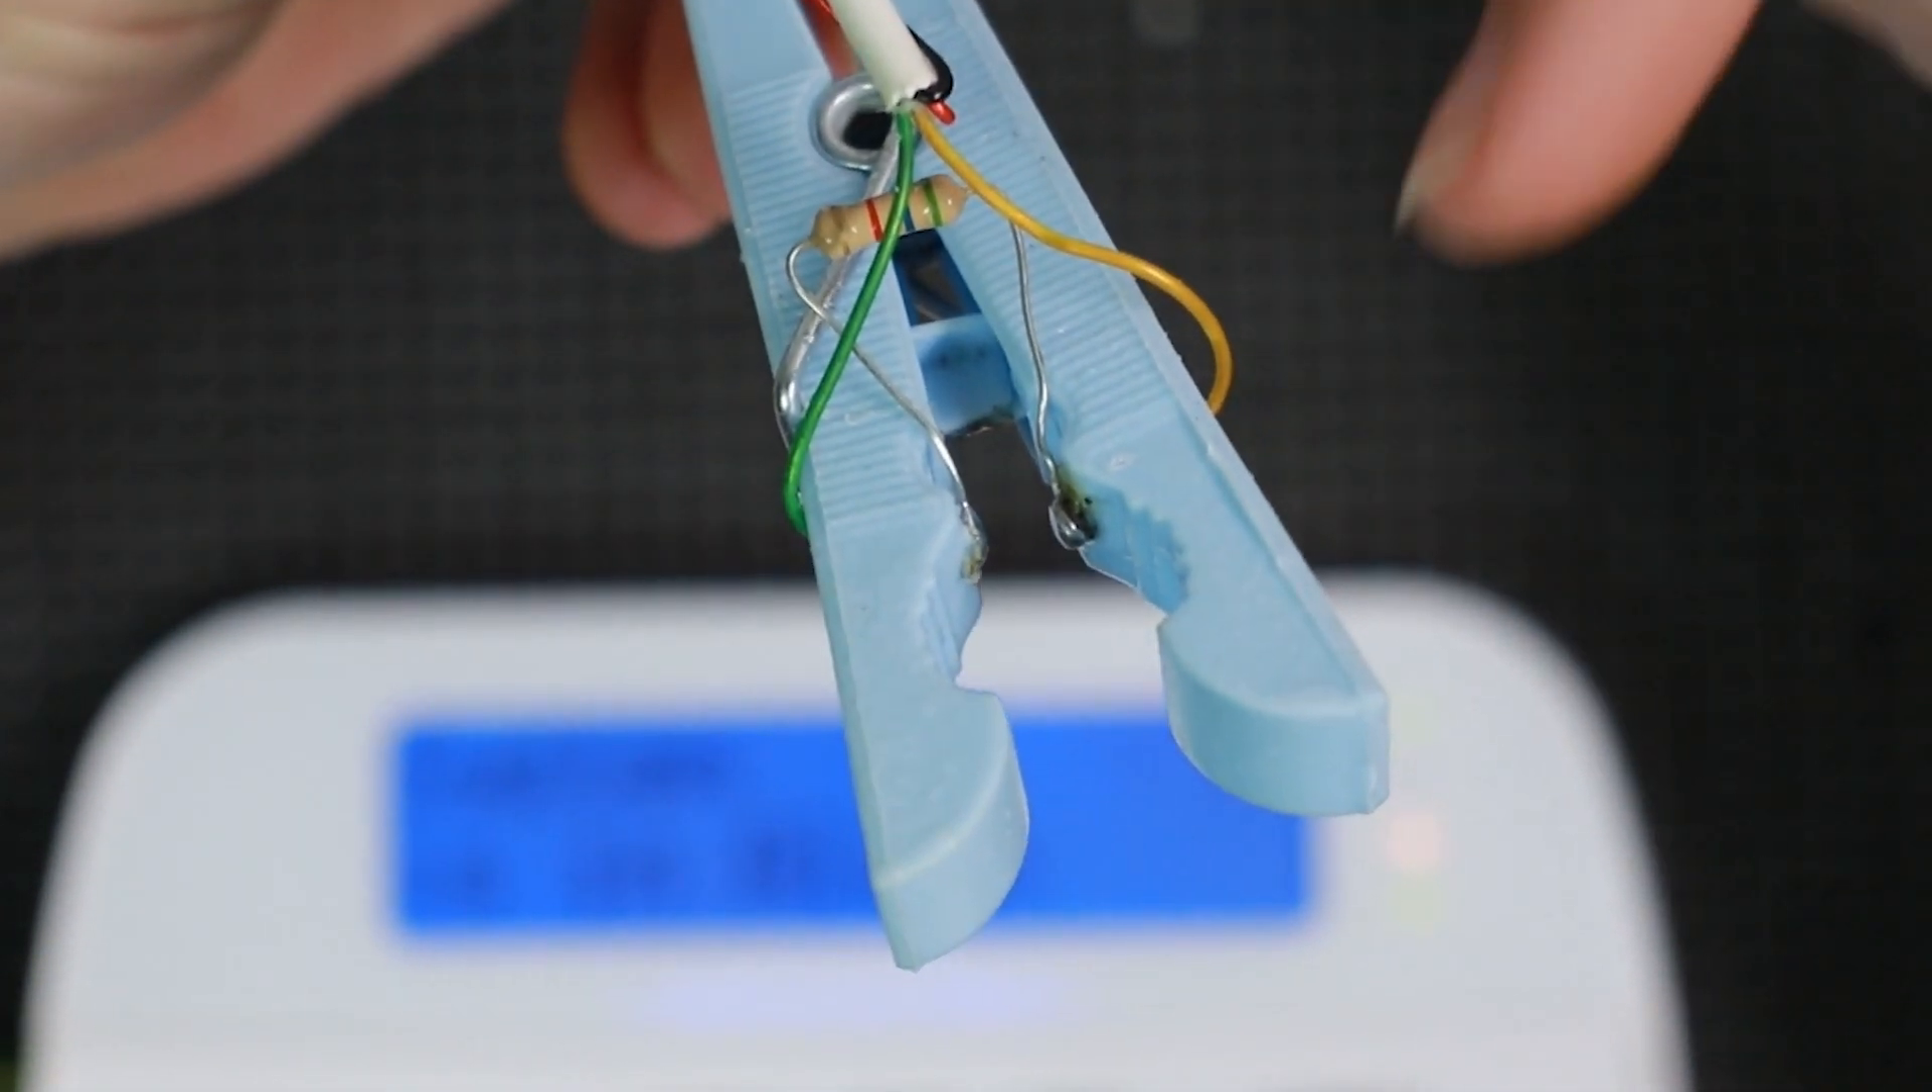I've got the two wires coming in. They're going in through the back.